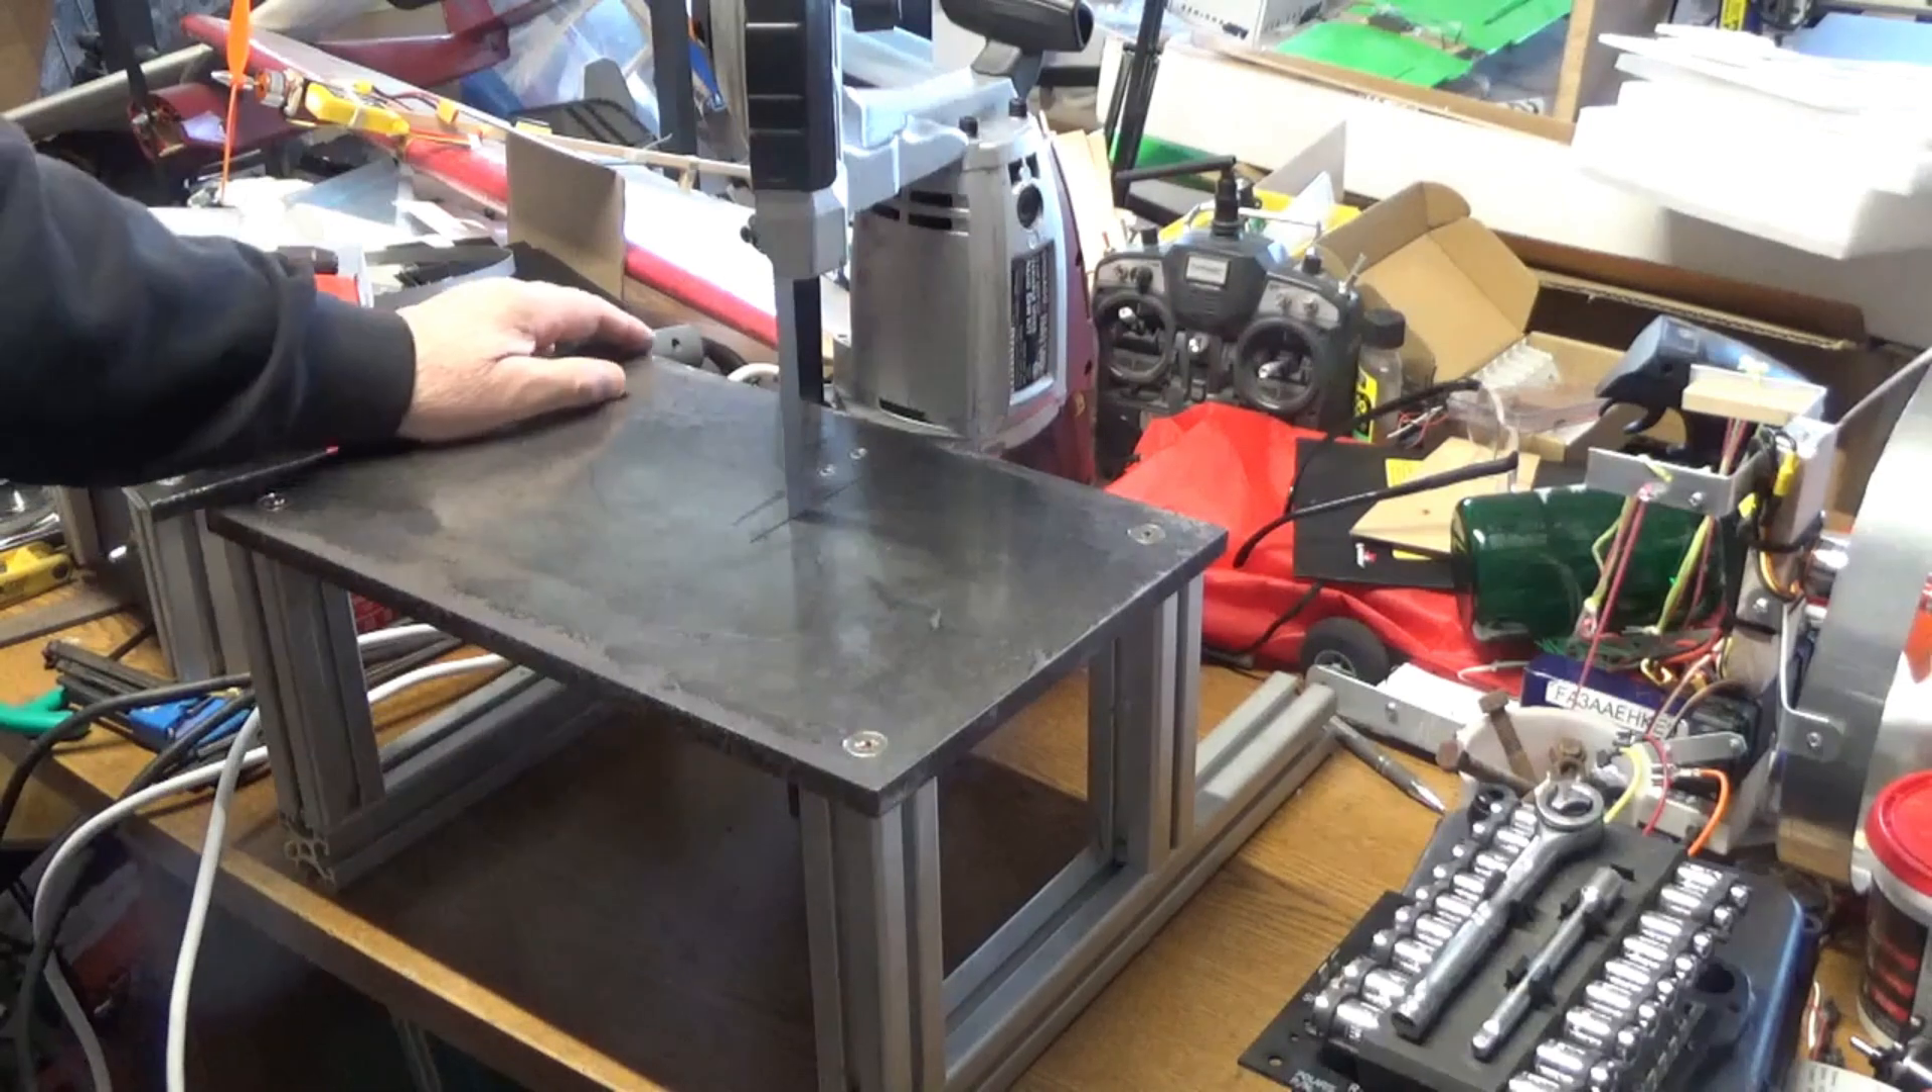So I think what I have left to do is just take the half inch steel plate off, remove all the screws, and then have some, you know, finish work on corners and edges.